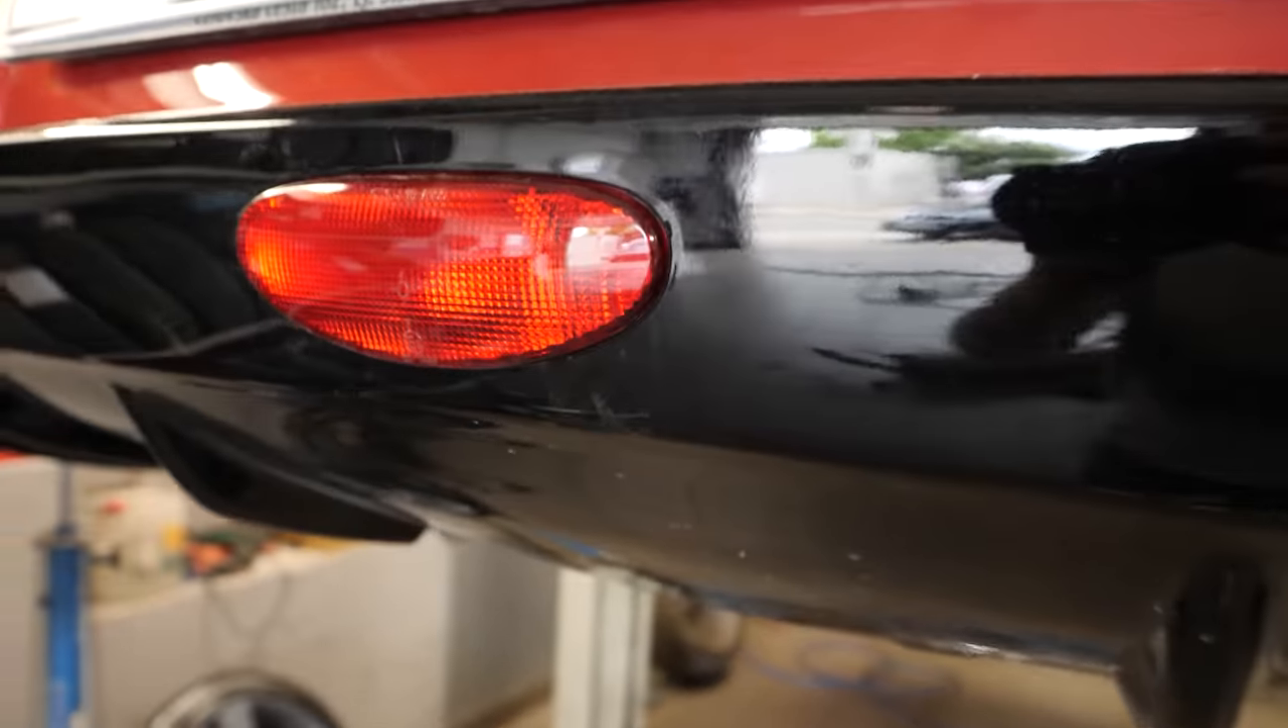Alright, the fog light is now in place and I have to say that it looks pretty darn good.